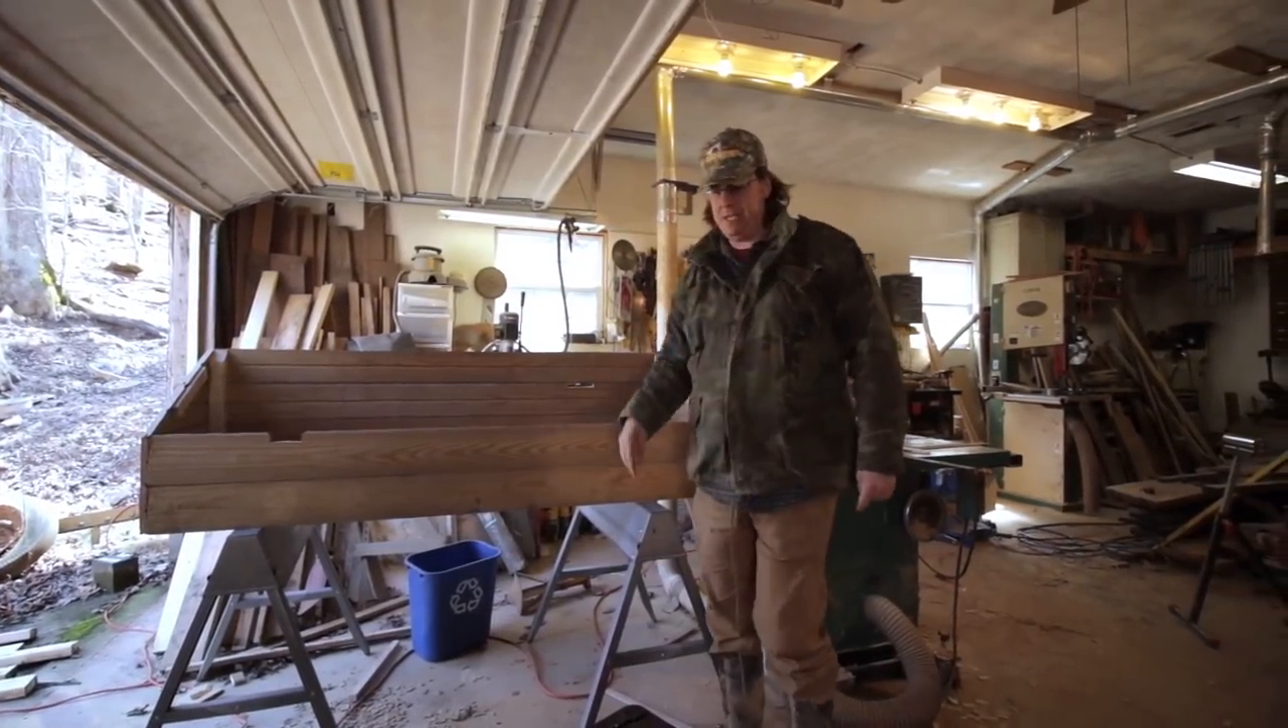Okay so we've got our sides on and we're ready to test fit the lid here.